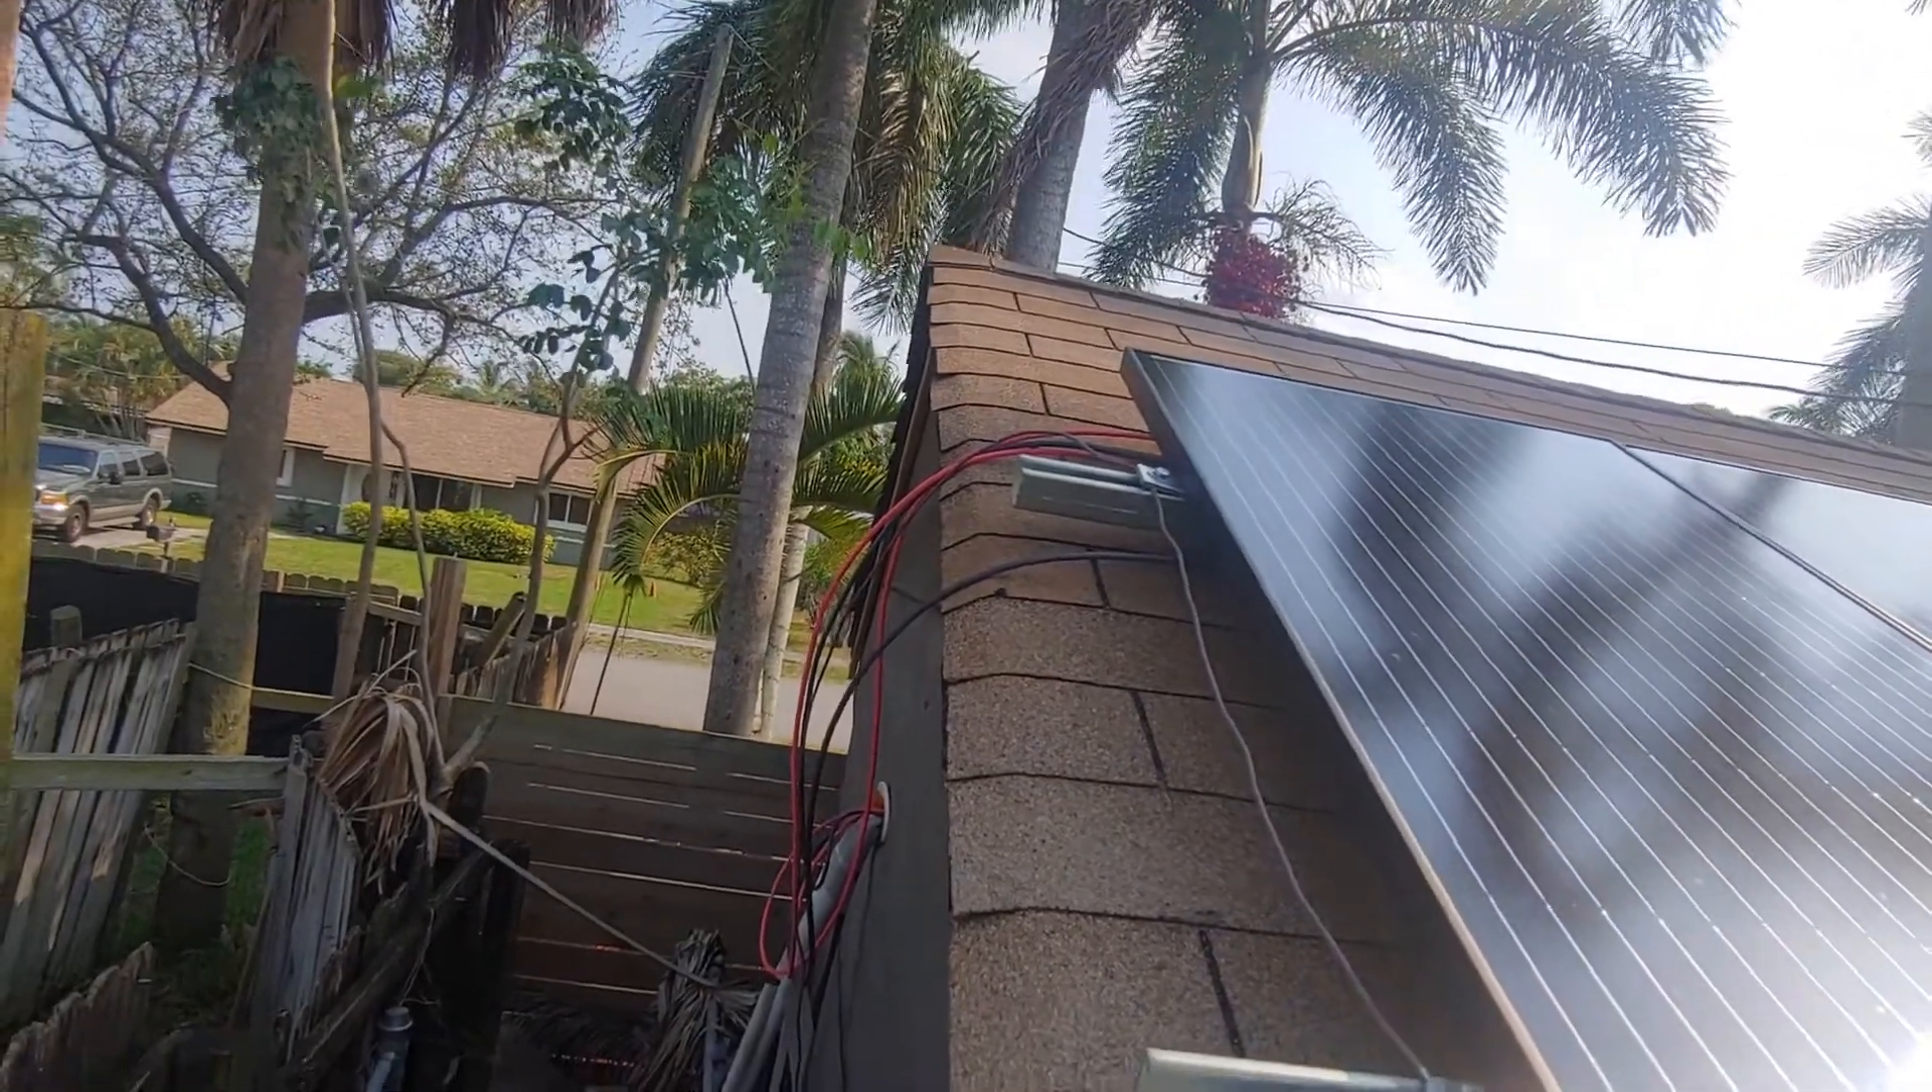Uh the wiring is not put together i mean it it's hooked up but it's just temporary i still have to run it through the electrical pvc conduit uh just to give it that clean finished look.